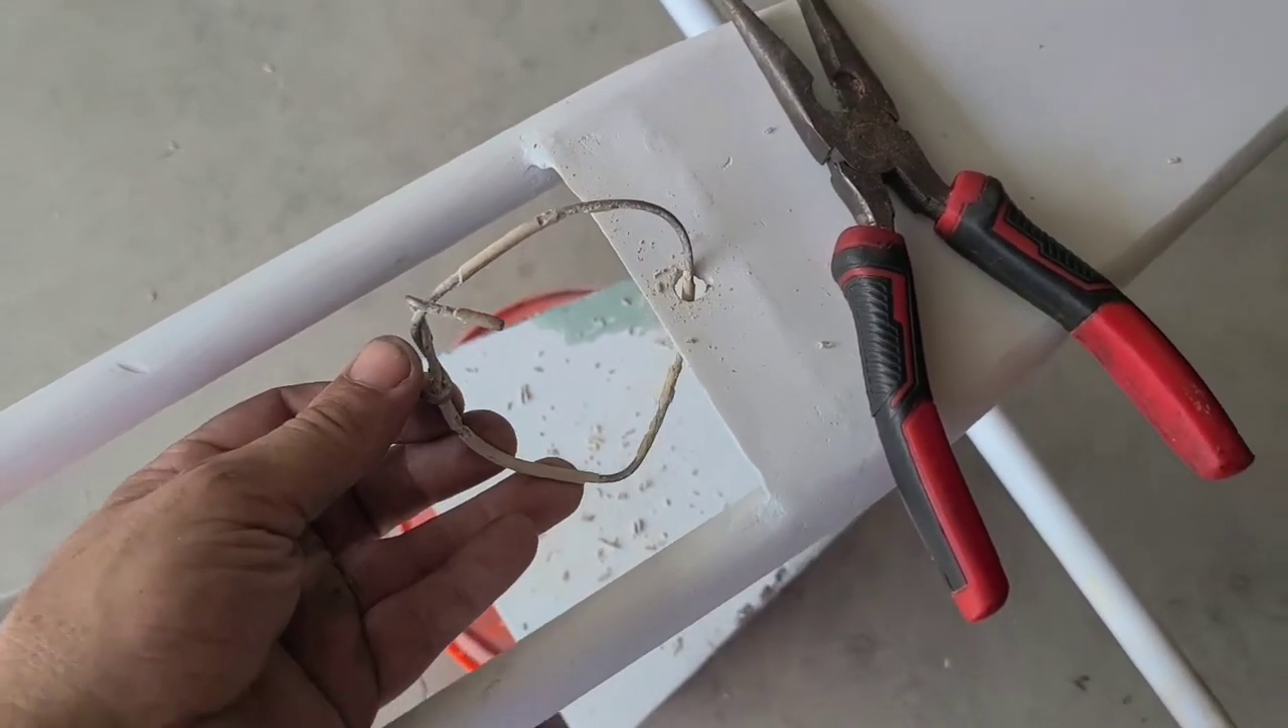I looped my welding rod around somewhere towards the center of the frame and then used a pair of needle nose pliers to twist it around a couple times.